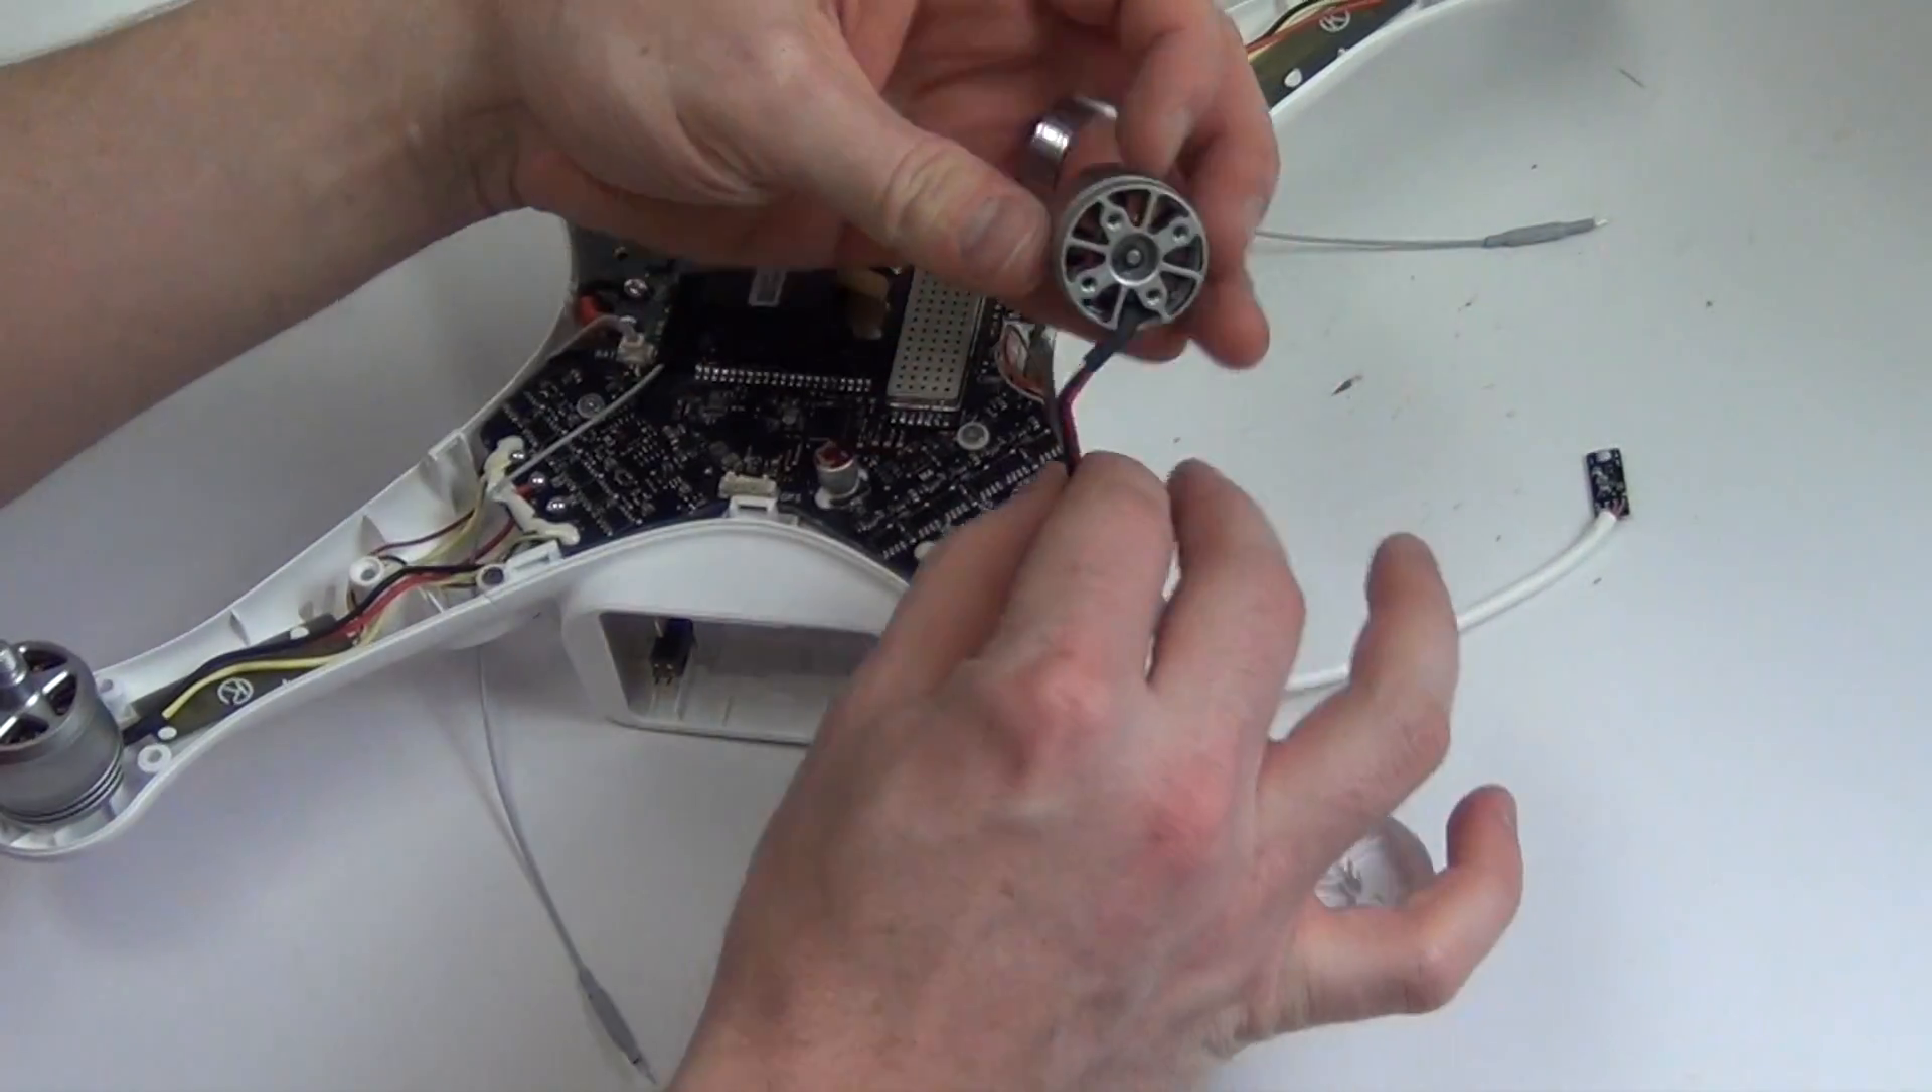The motor is now free from the body except for the wires that are soldered onto the board.